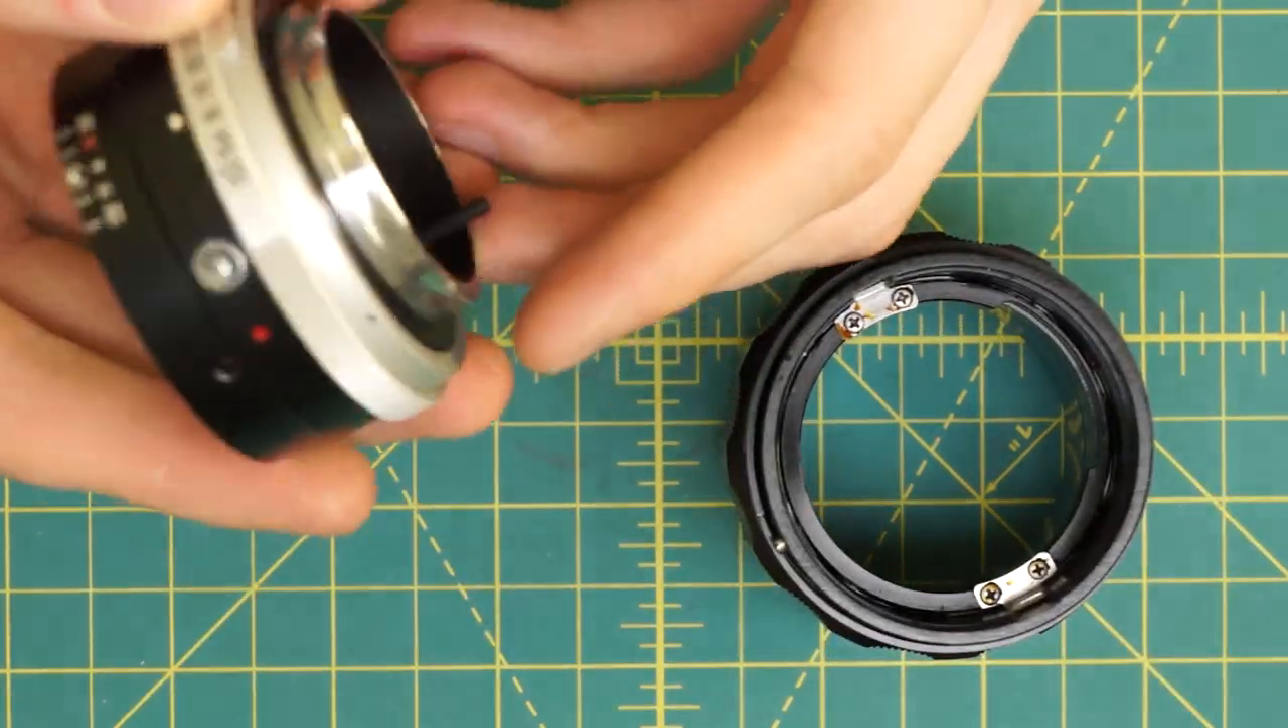So here, now I've separated the back section which has the aperture control ring, the mounting plate, and all the mechanical parts that are coupling the stop down lever and aperture control ring to the diaphragm.